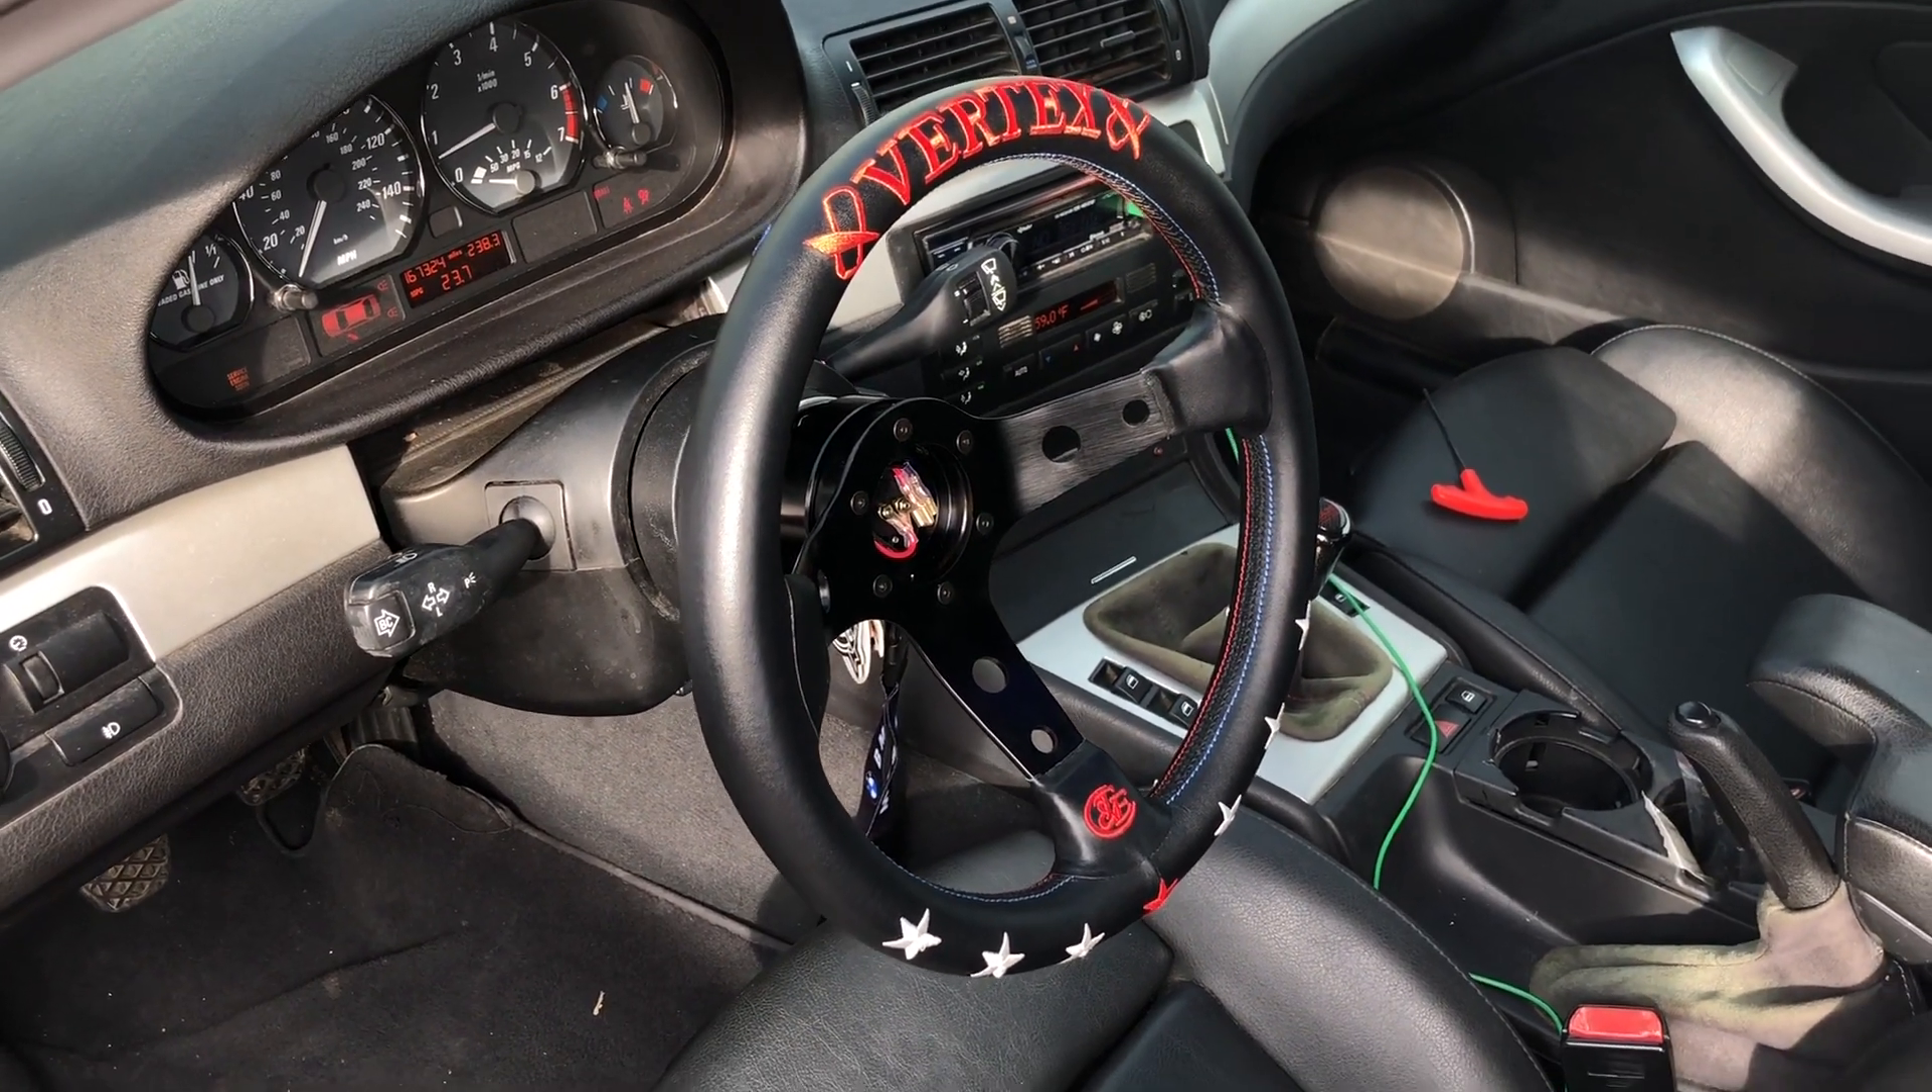Quick release steering wheel is on and there we go guys quick release steering wheel has been installed.